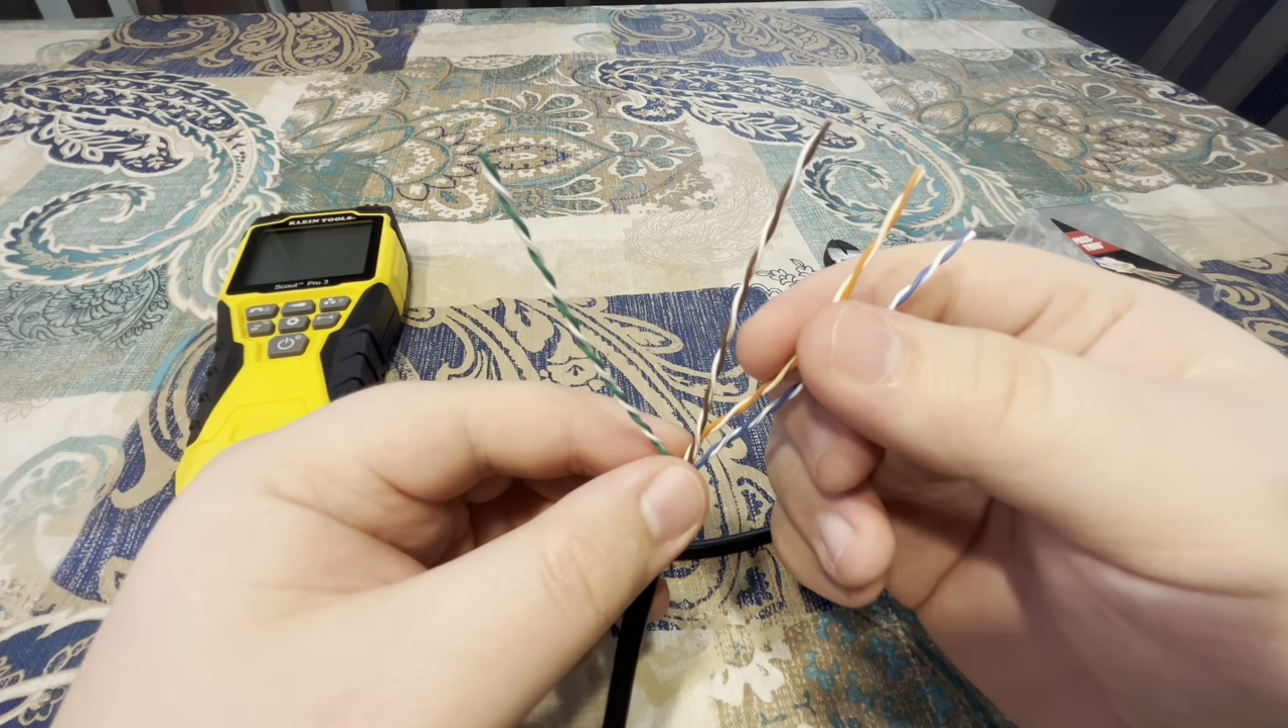Then you're gonna let go and as you can see here the jackets are already off.